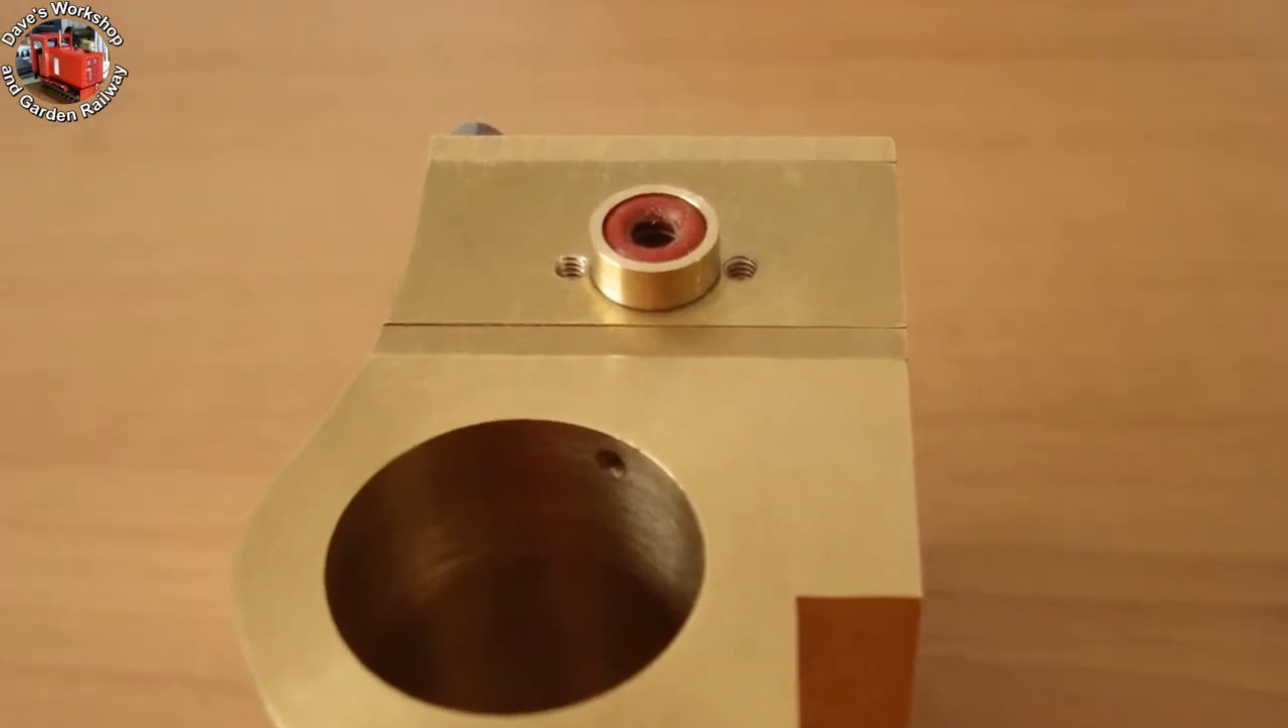Here's the rear bush with a BS006 silicone o-ring in place.